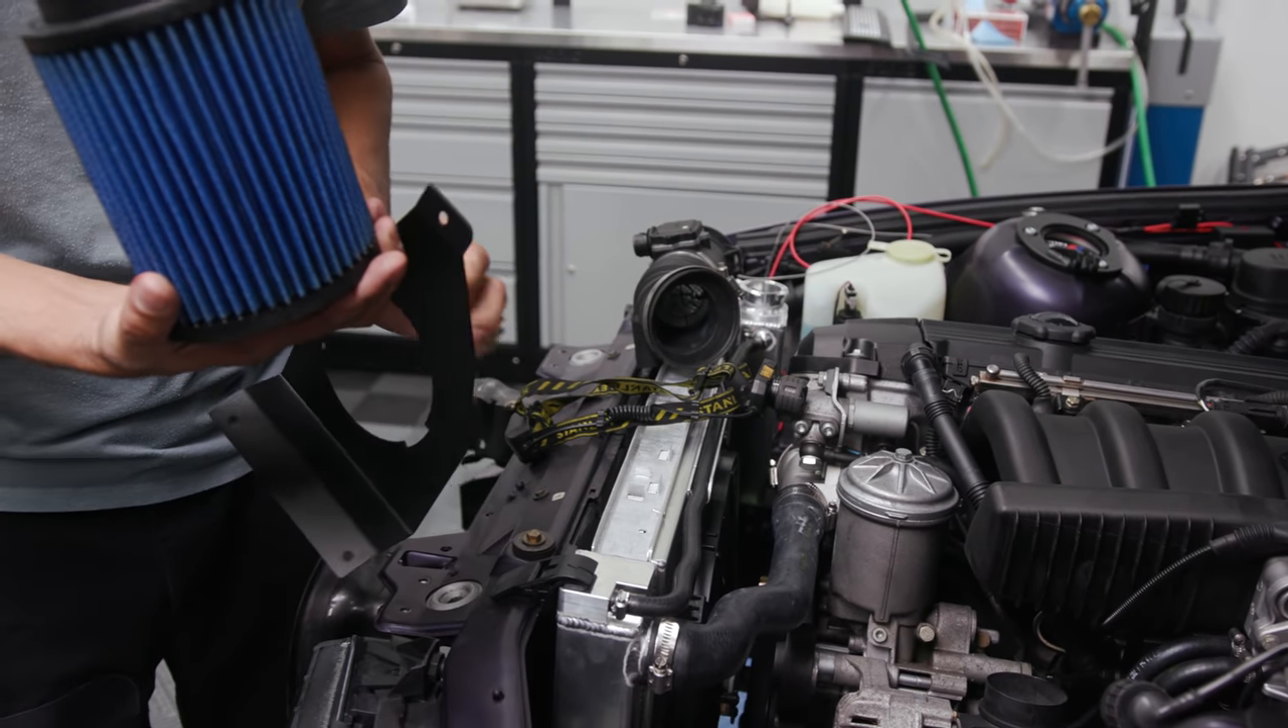And we are trying to still install this bracket that comes with the dyna intake.